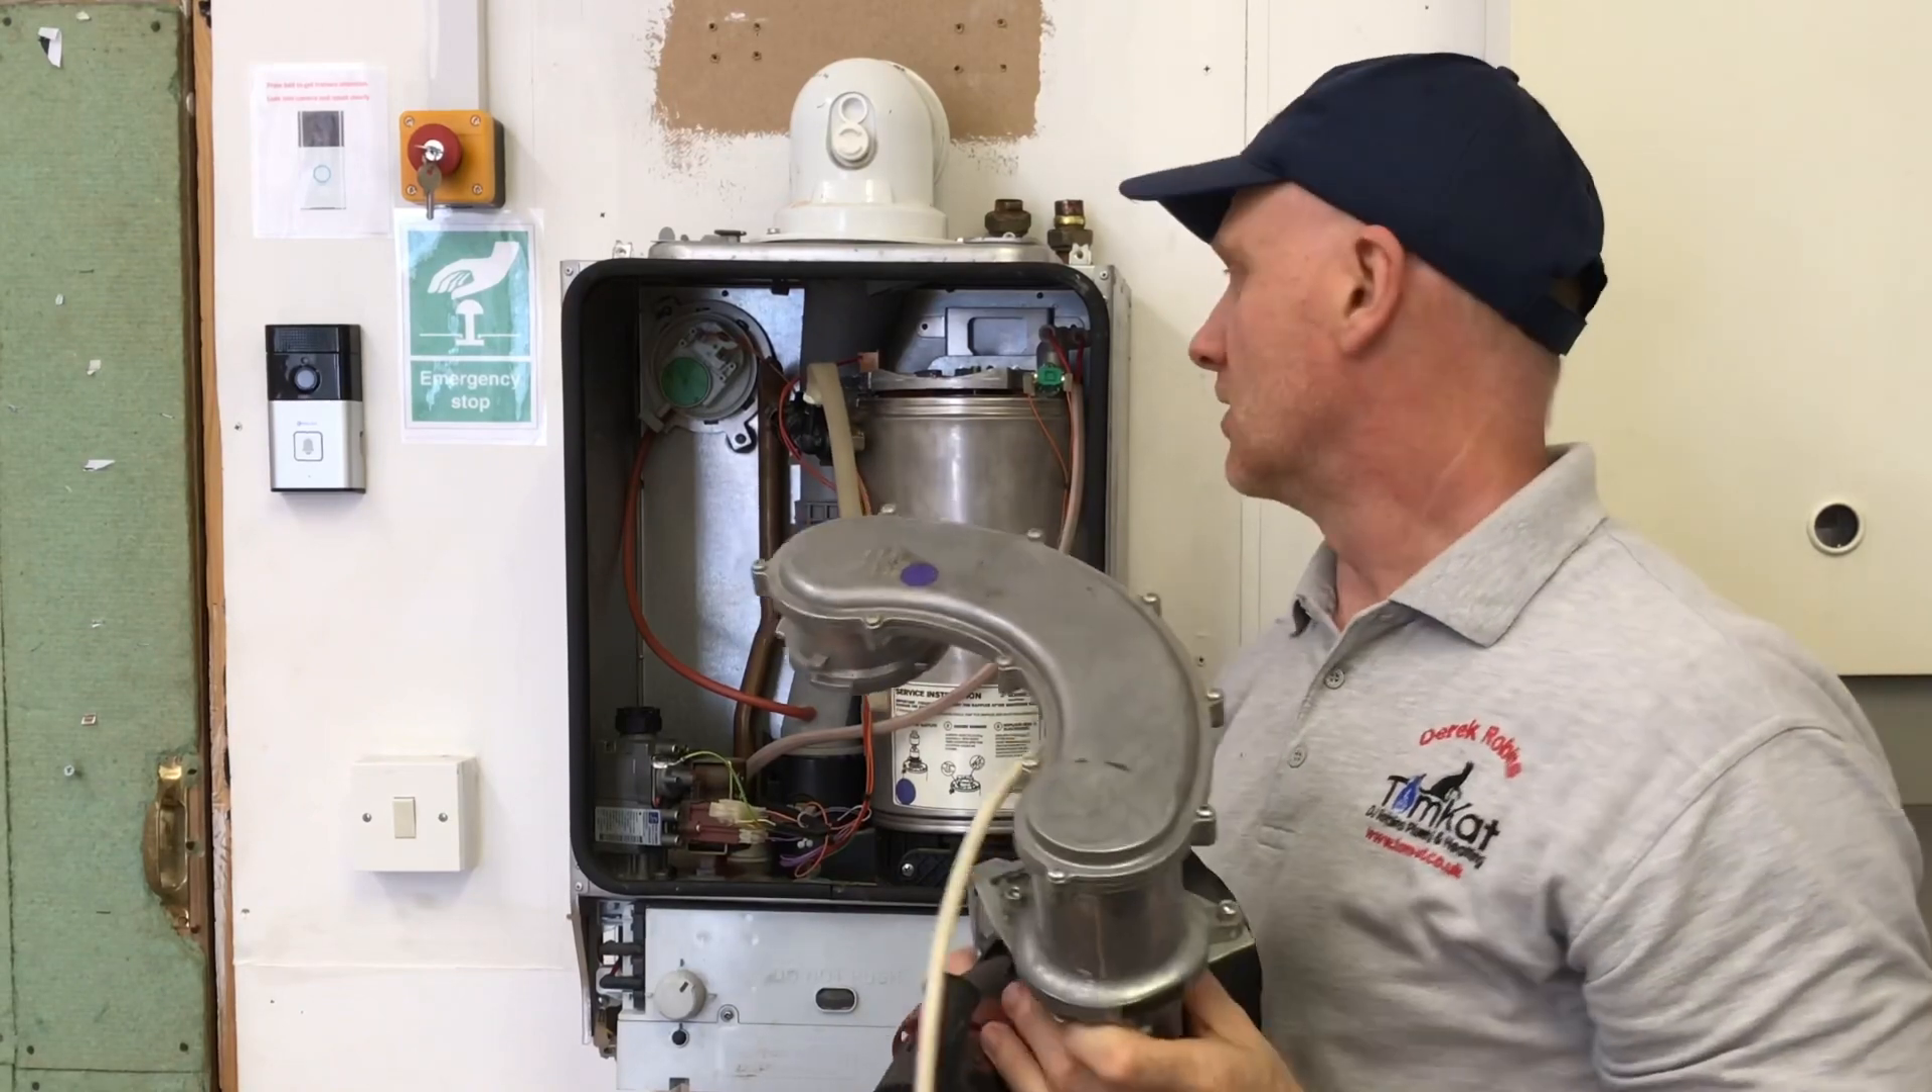So, now we've got this fan out, let's have a look in here a bit more closely.